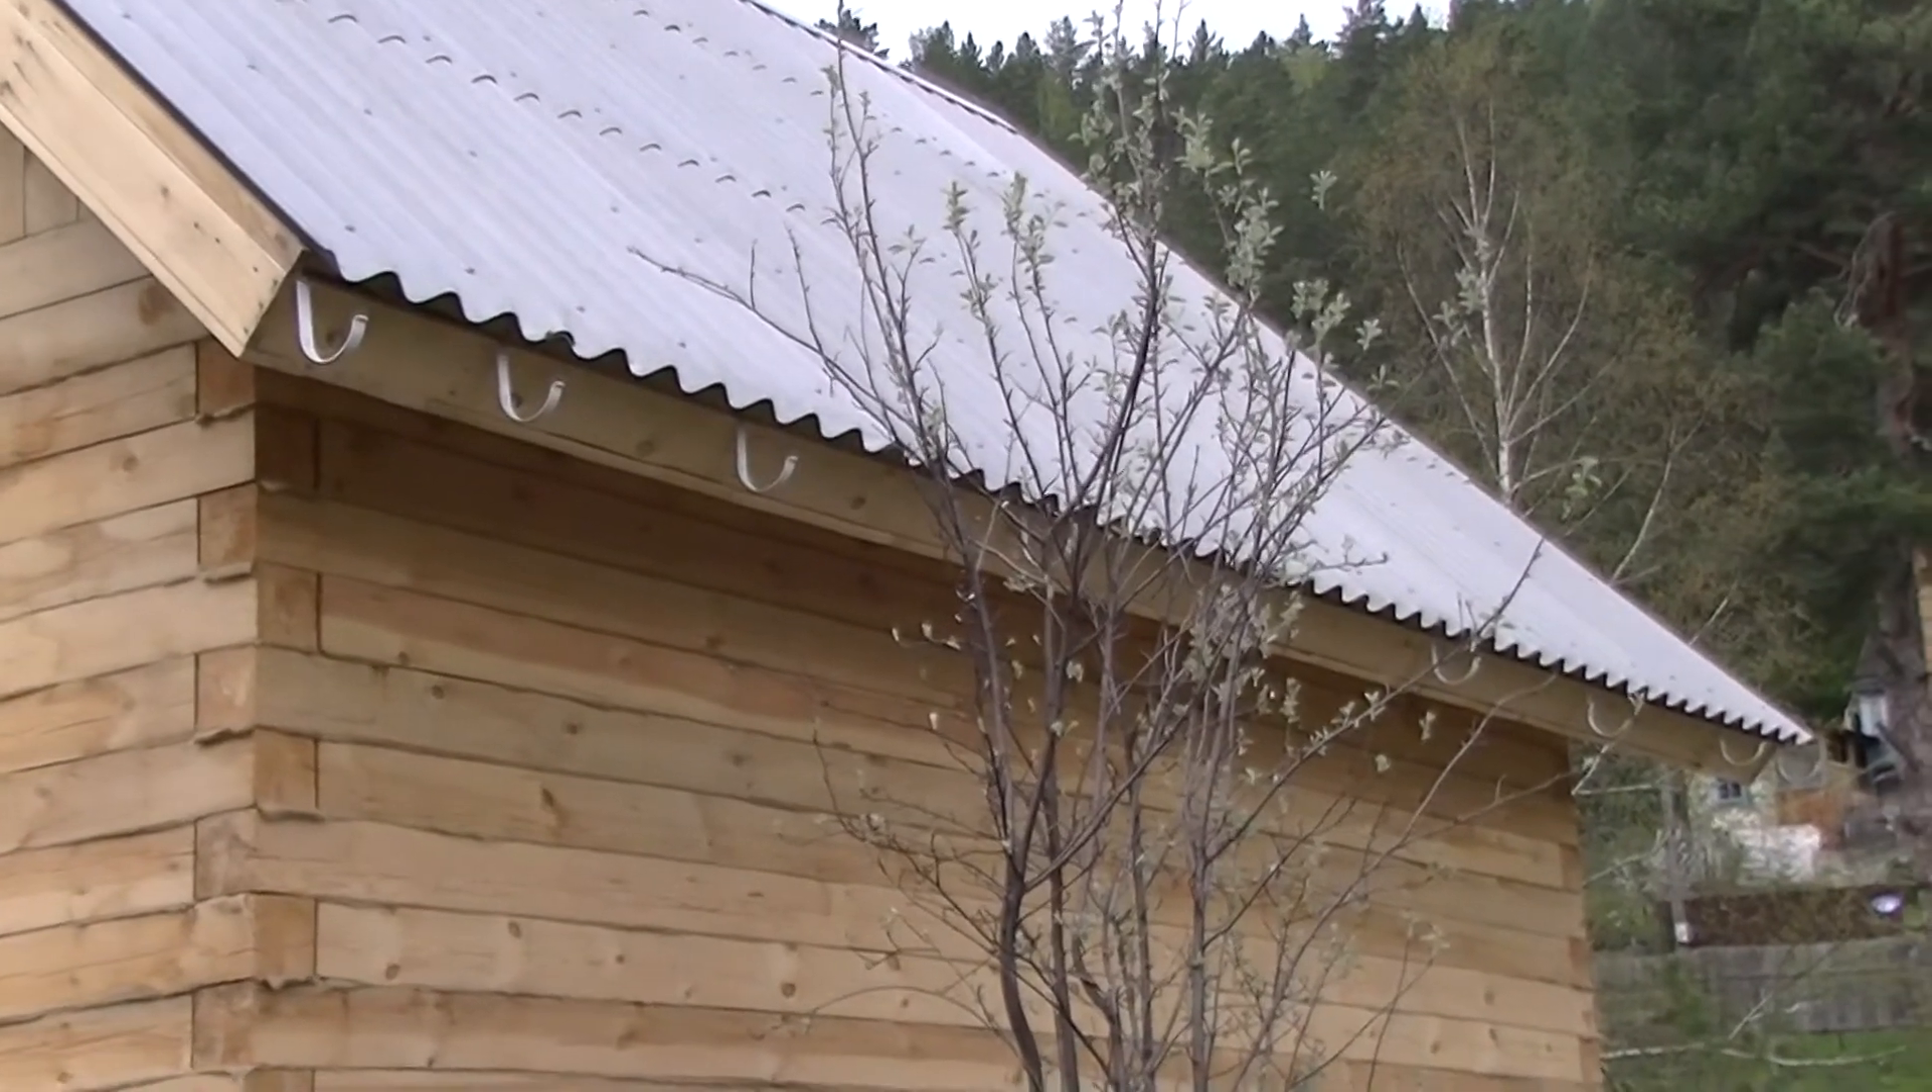Стройка нашего дома подходит уже к концу, закрыта крыша, поставлен конек, установил я крюча с обоих сторон, не крюча, а кронштейны для крепления водосливных лотков.